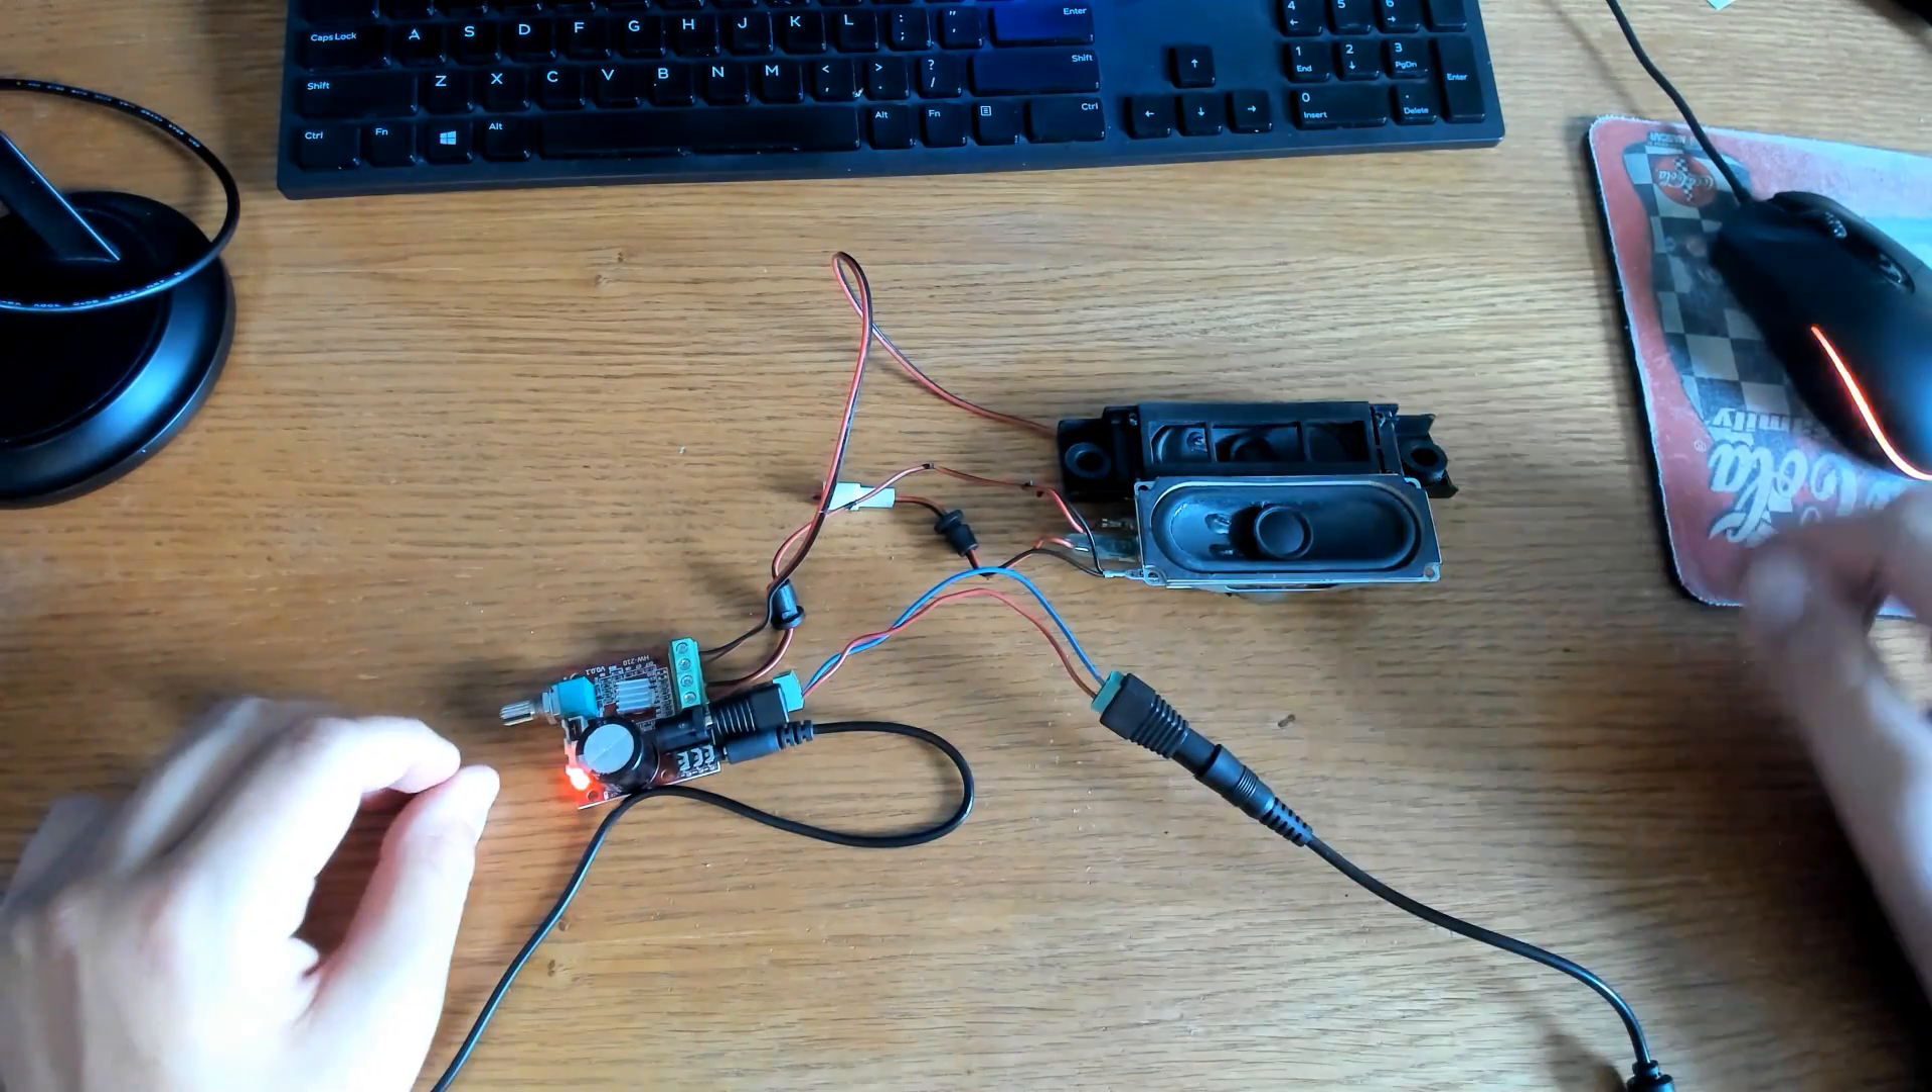Then we plug in our 12-volt power supply to the amplifier. And now it's on and ready to go.